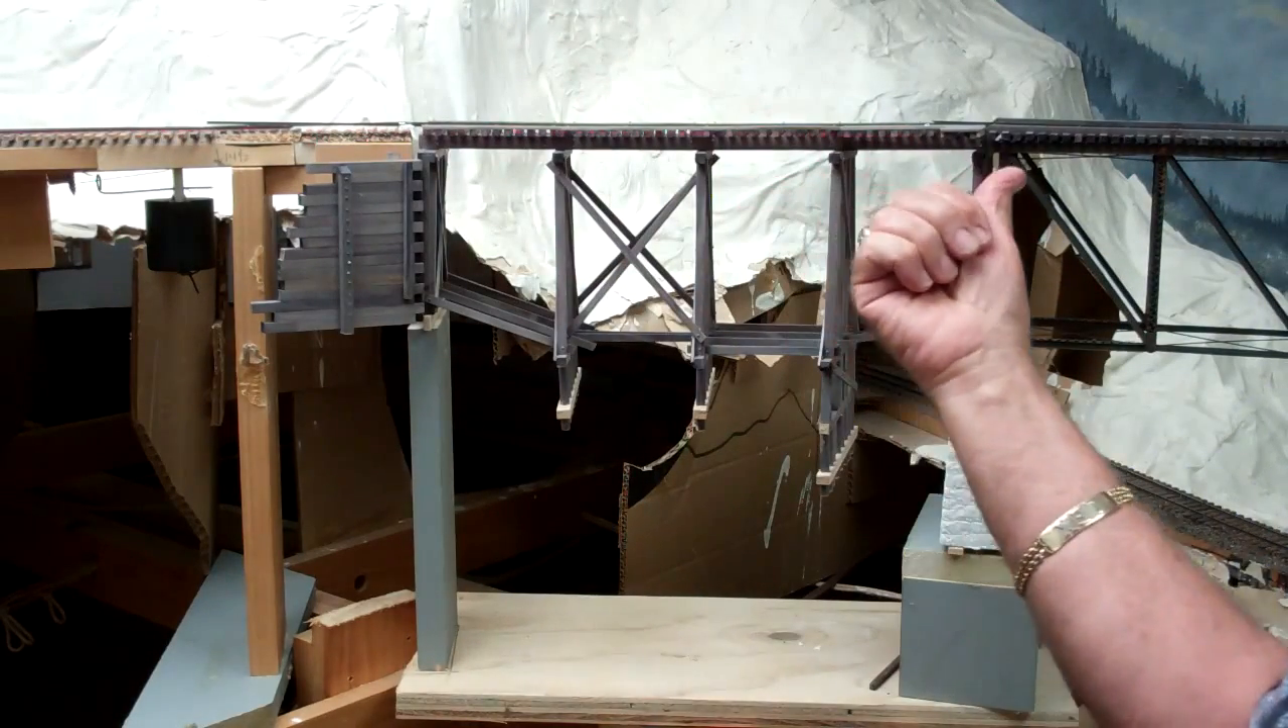The rail, the ties are on here already.